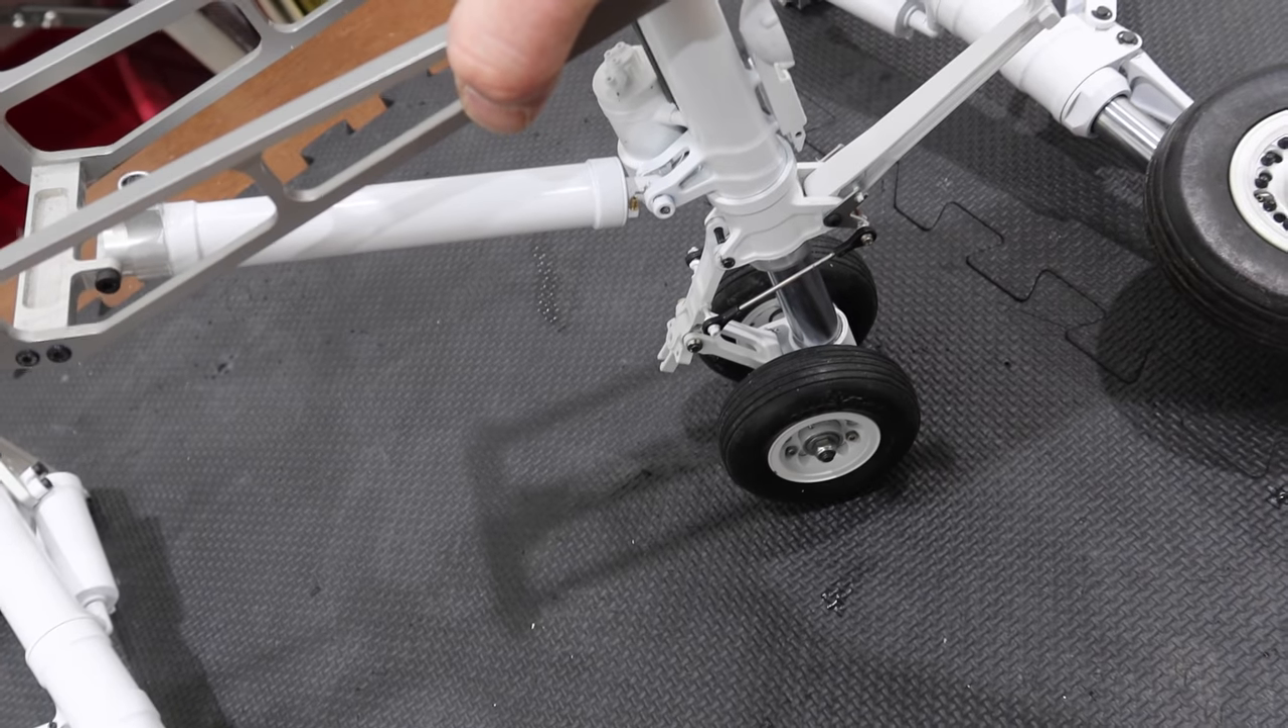We got the front gear all back together.